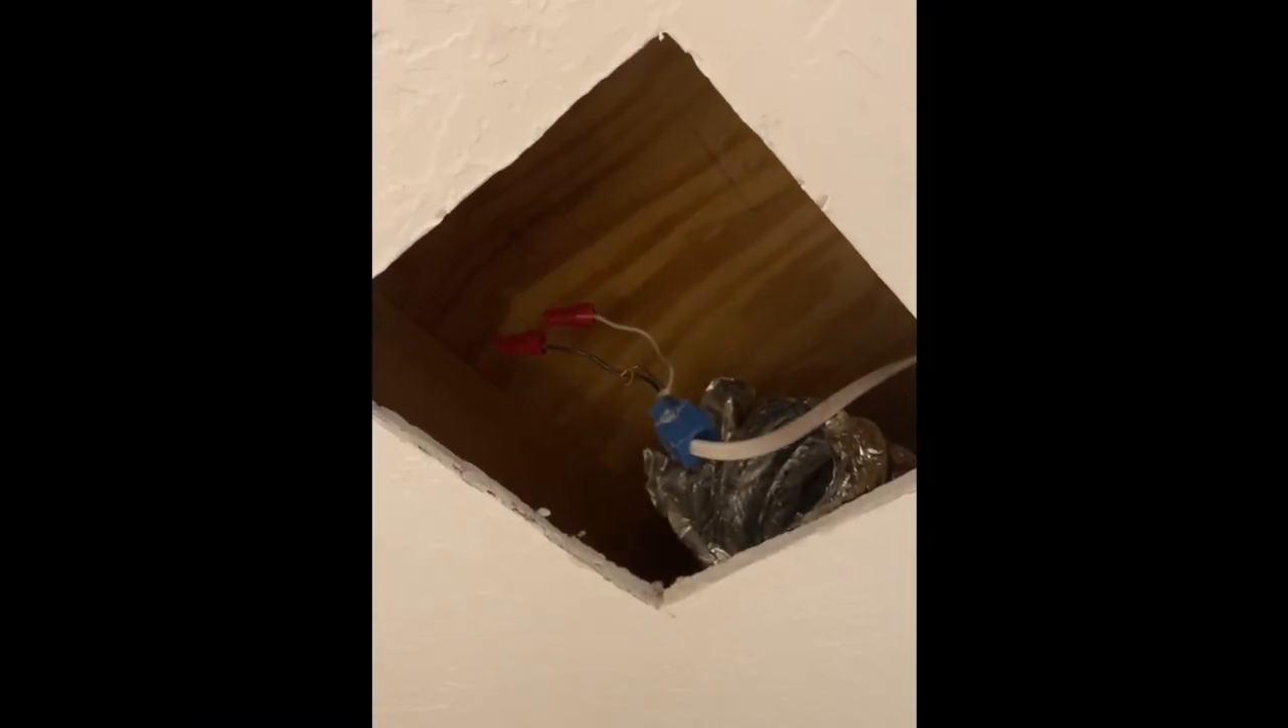Okay, the vent fan housing is out.